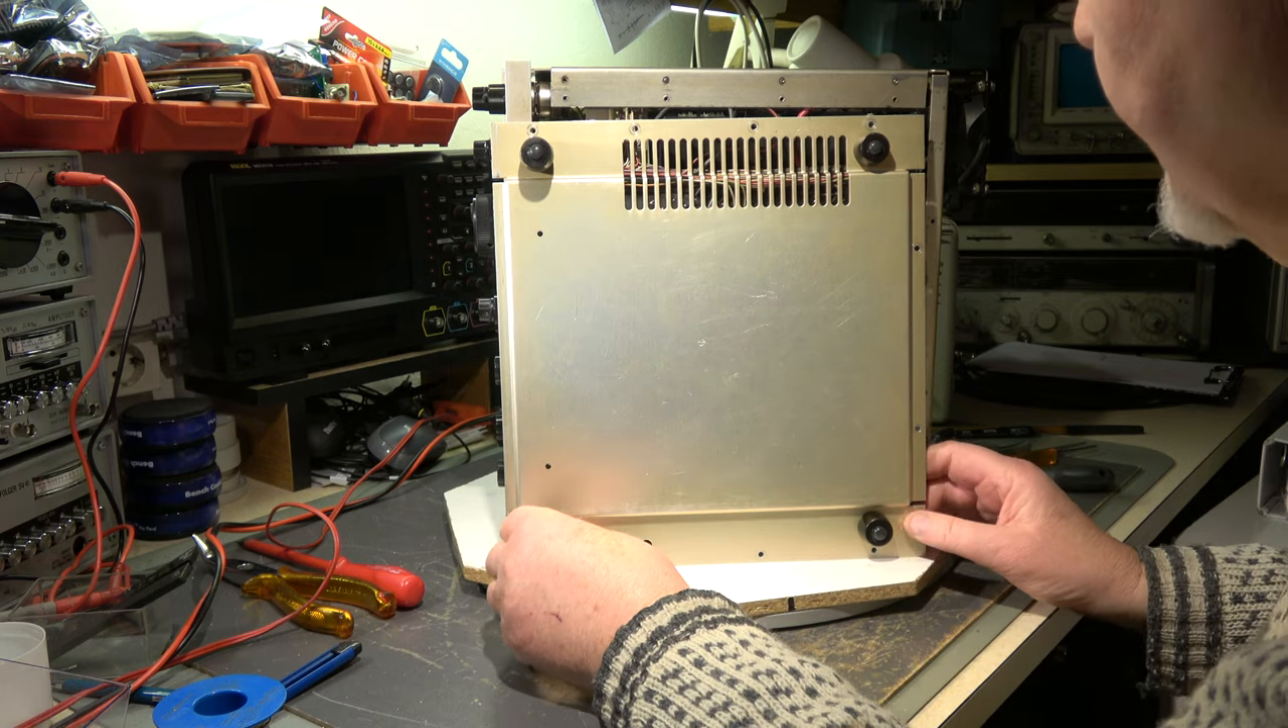New rubbers are installed four rubbers.